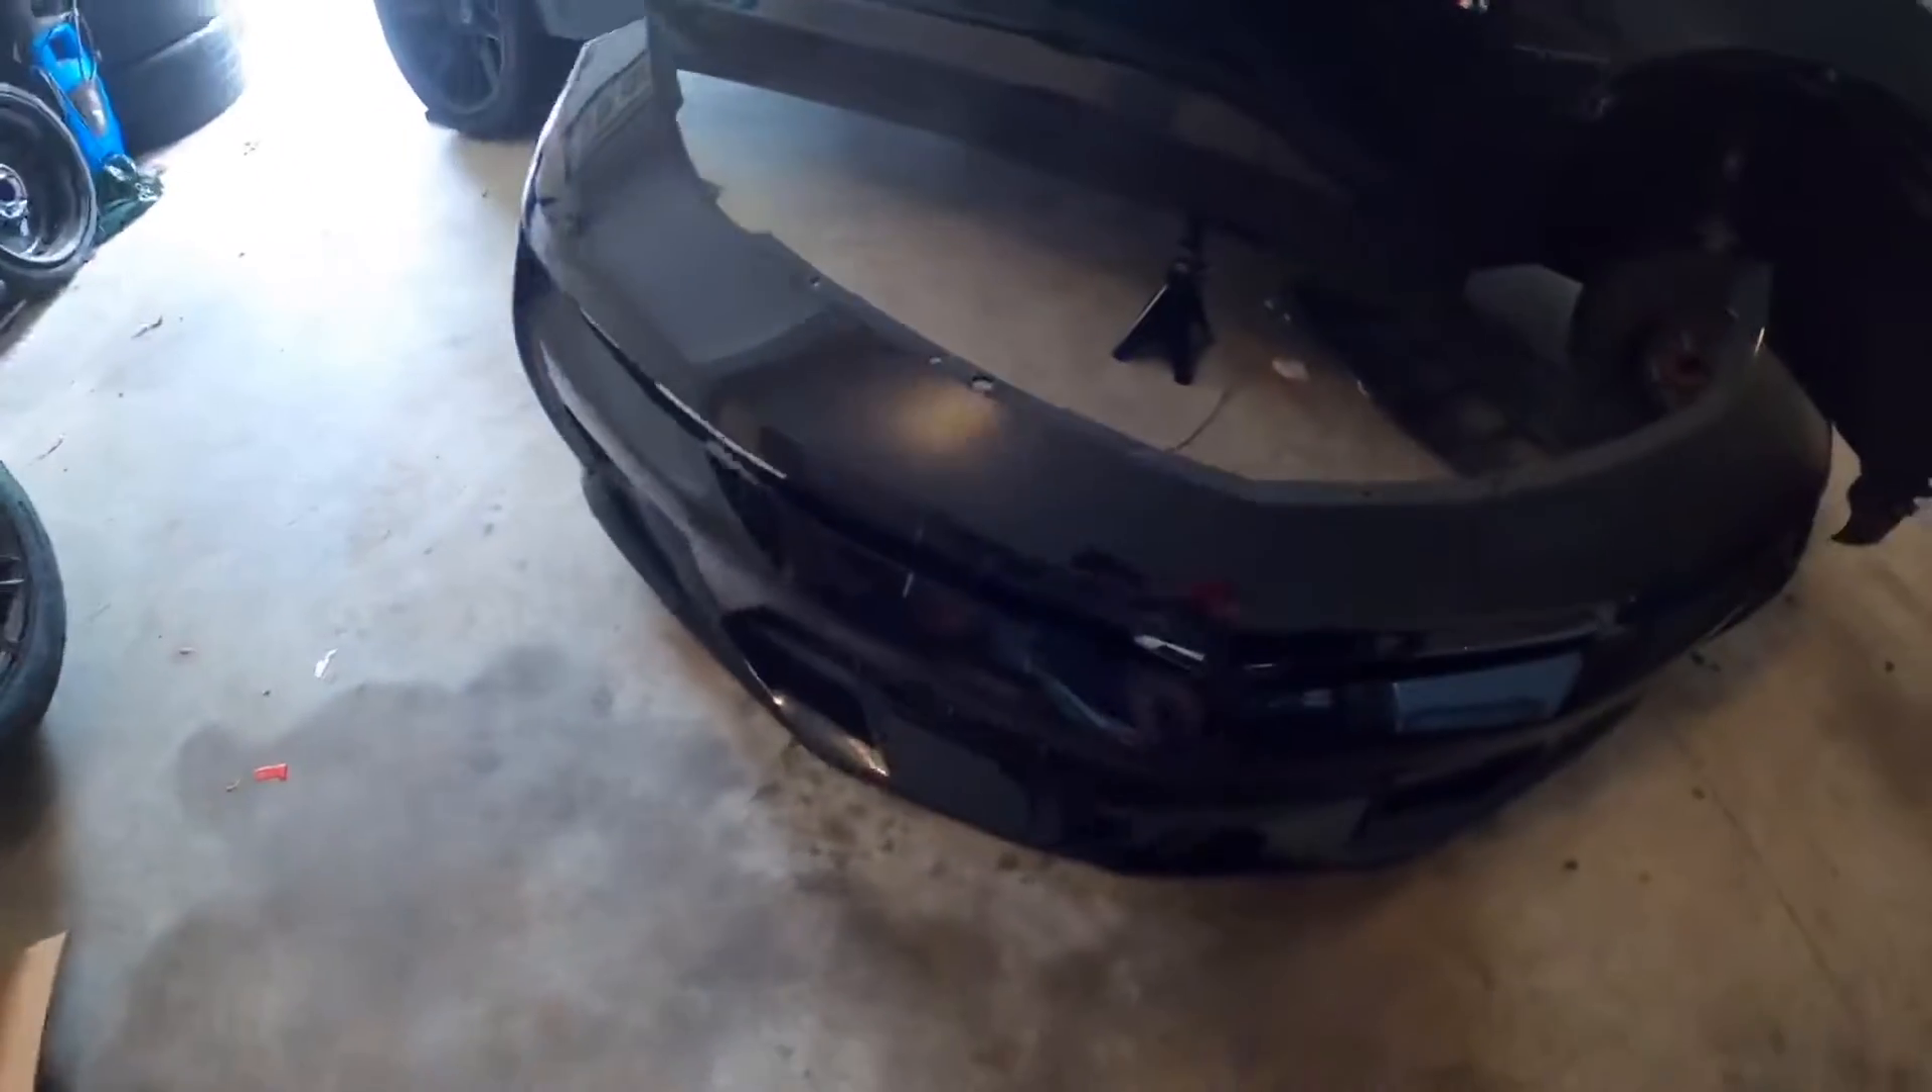Here's a front bumper finally off of the vehicle.